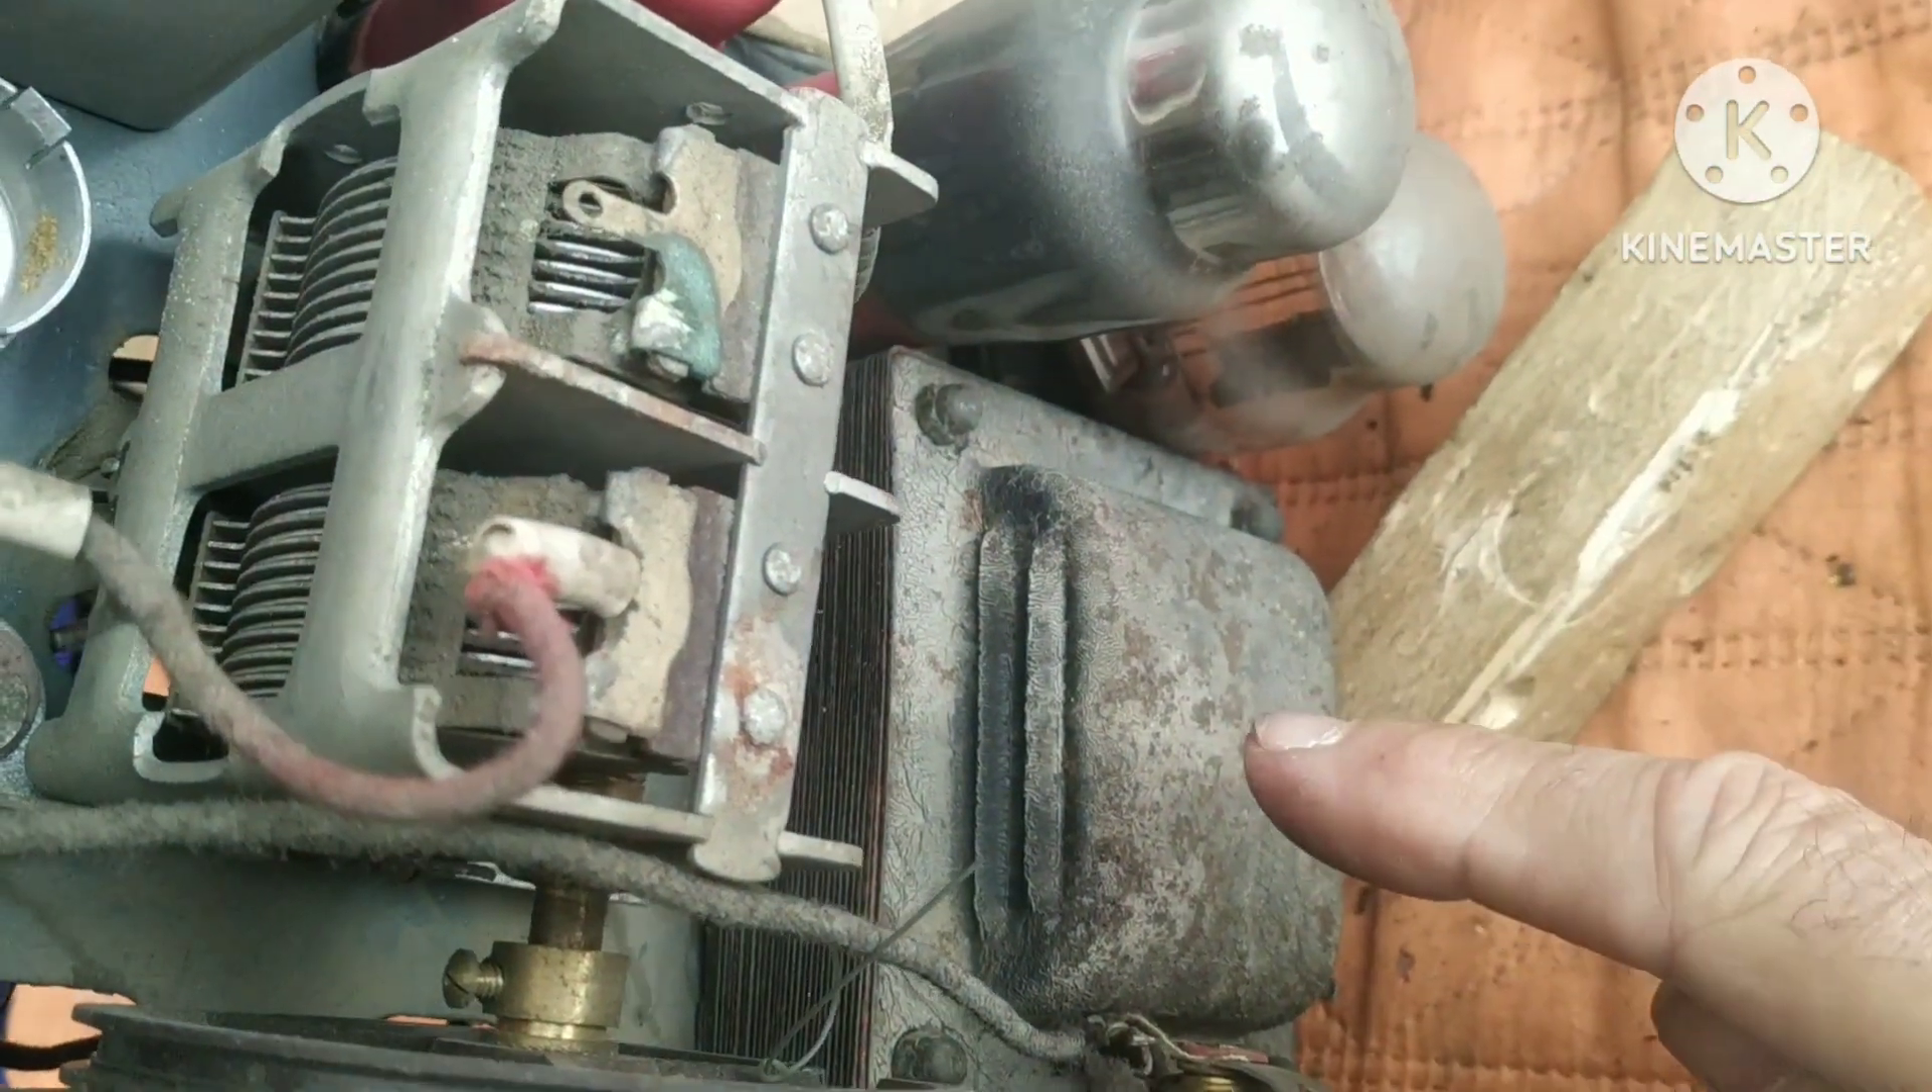Pues ya tengo montado el trafo.